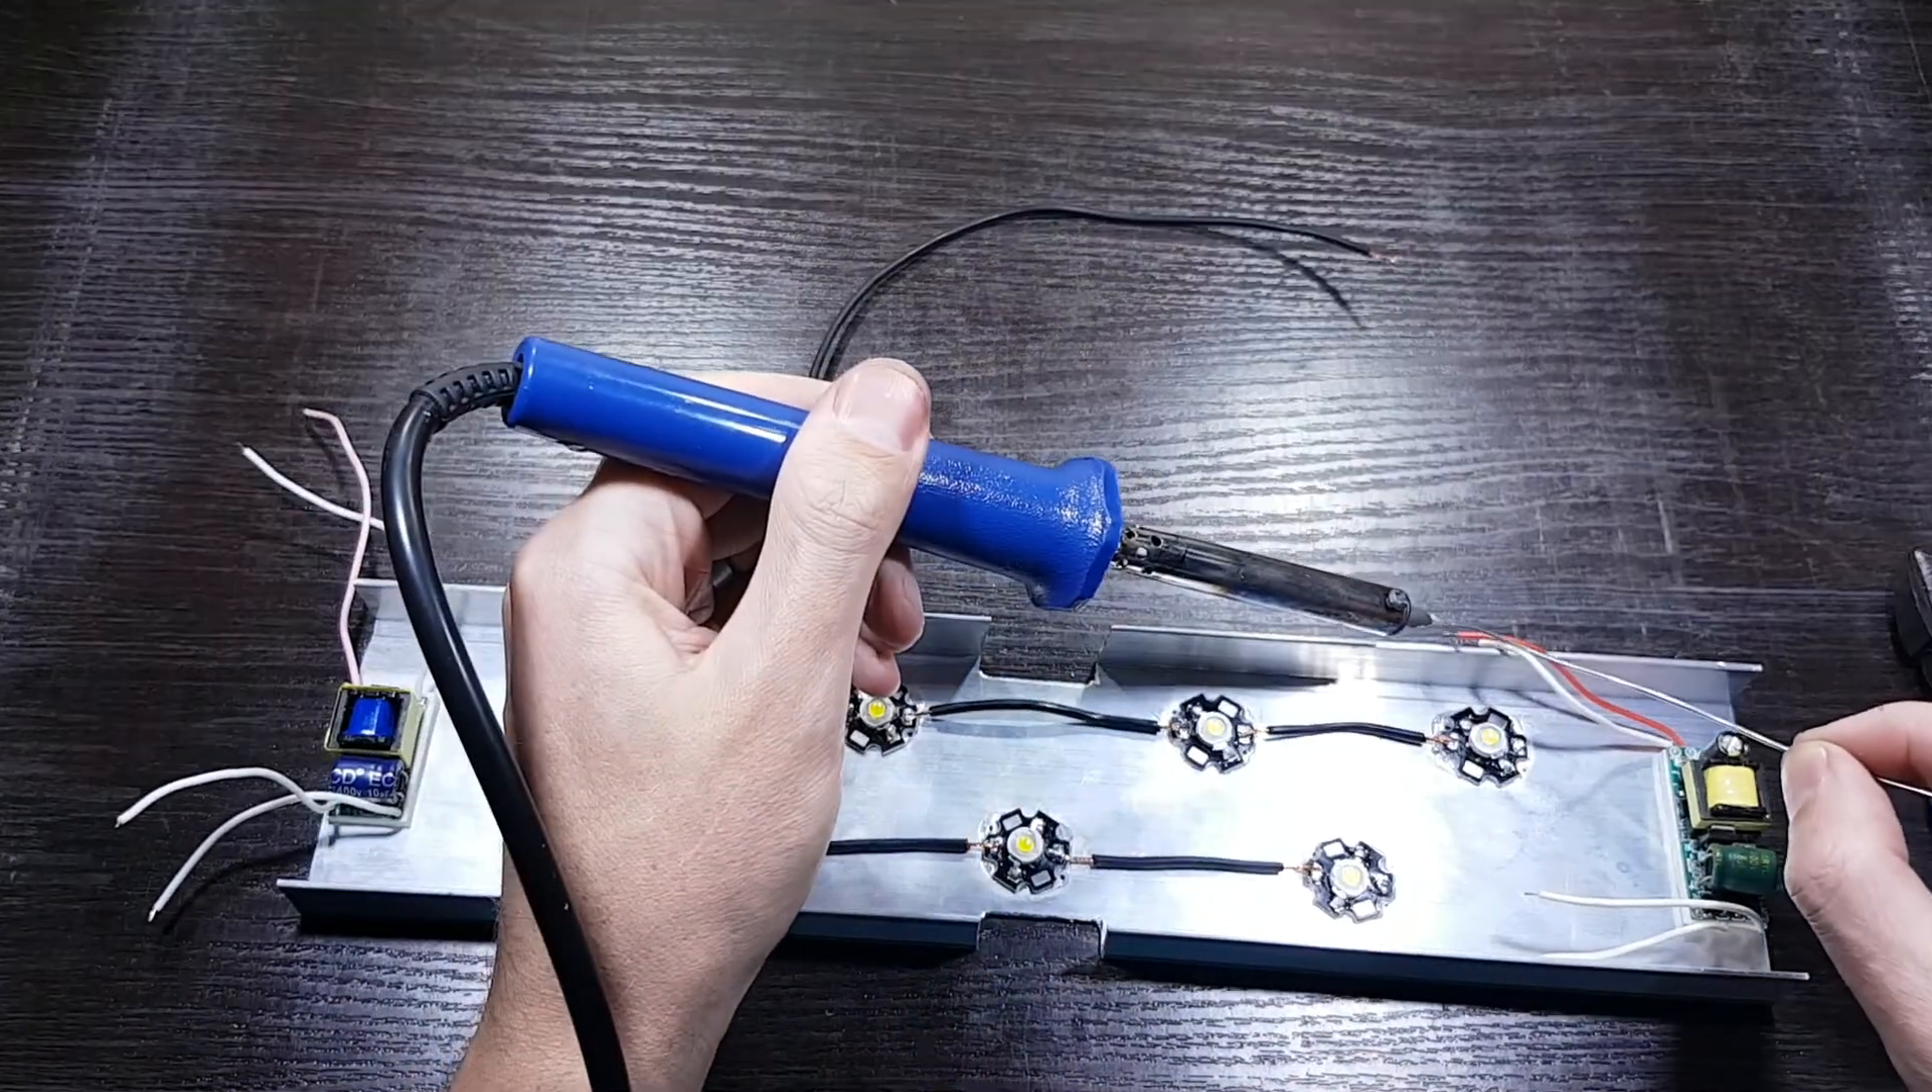Now that all the LEDs are connected we can connect the driver to the LEDs.